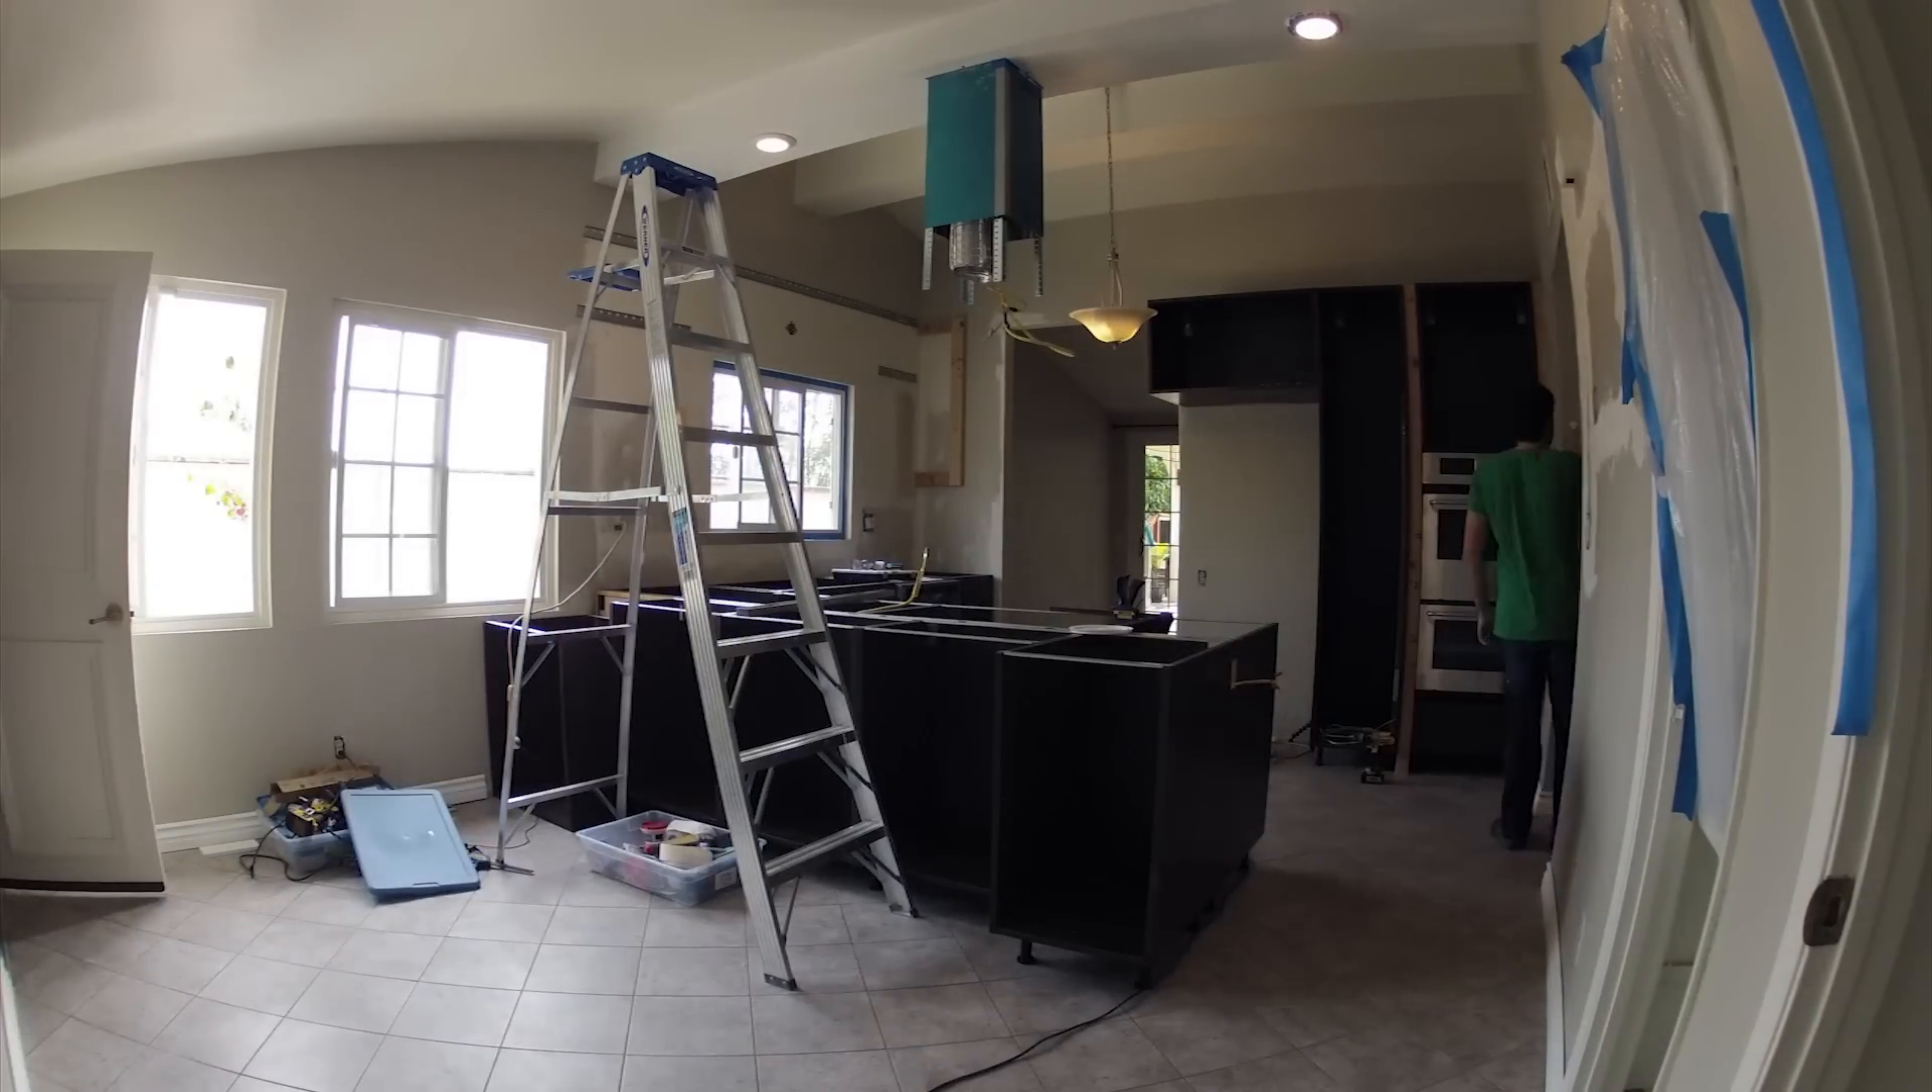We've got all the base cabinets in position now. We've got them all set to be anchored down and solidified into the ground.